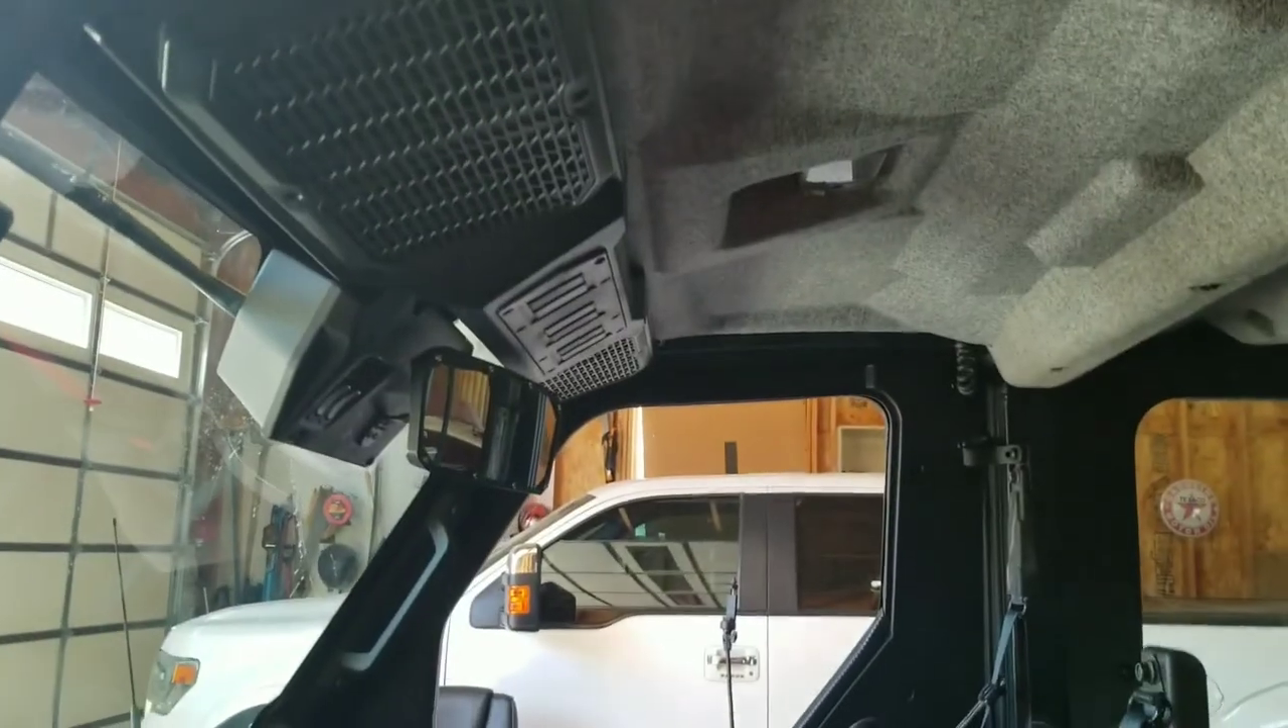Okay, I think we're done with the interior roof liner. Let me show you what it looks like. Here's what it looks like in the daylight. All buttoned up.